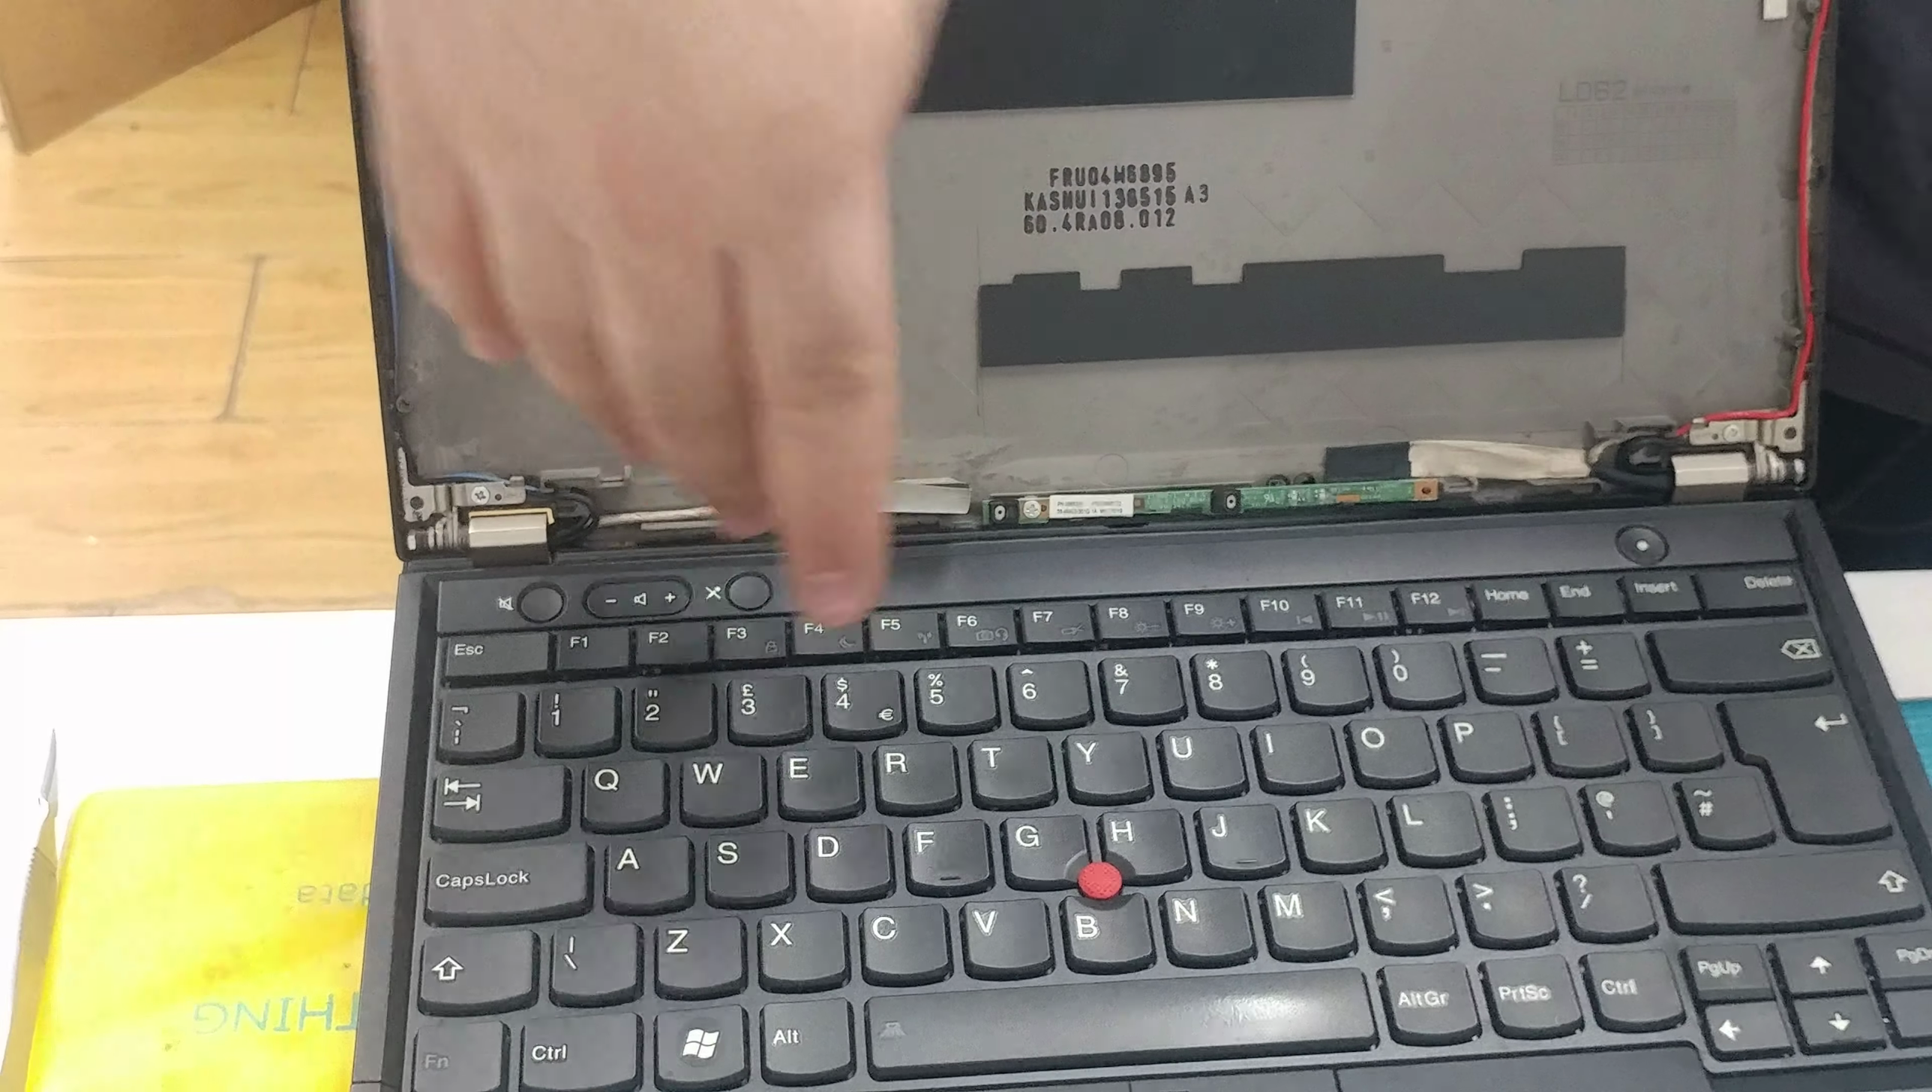And there you go Screen's completely out.